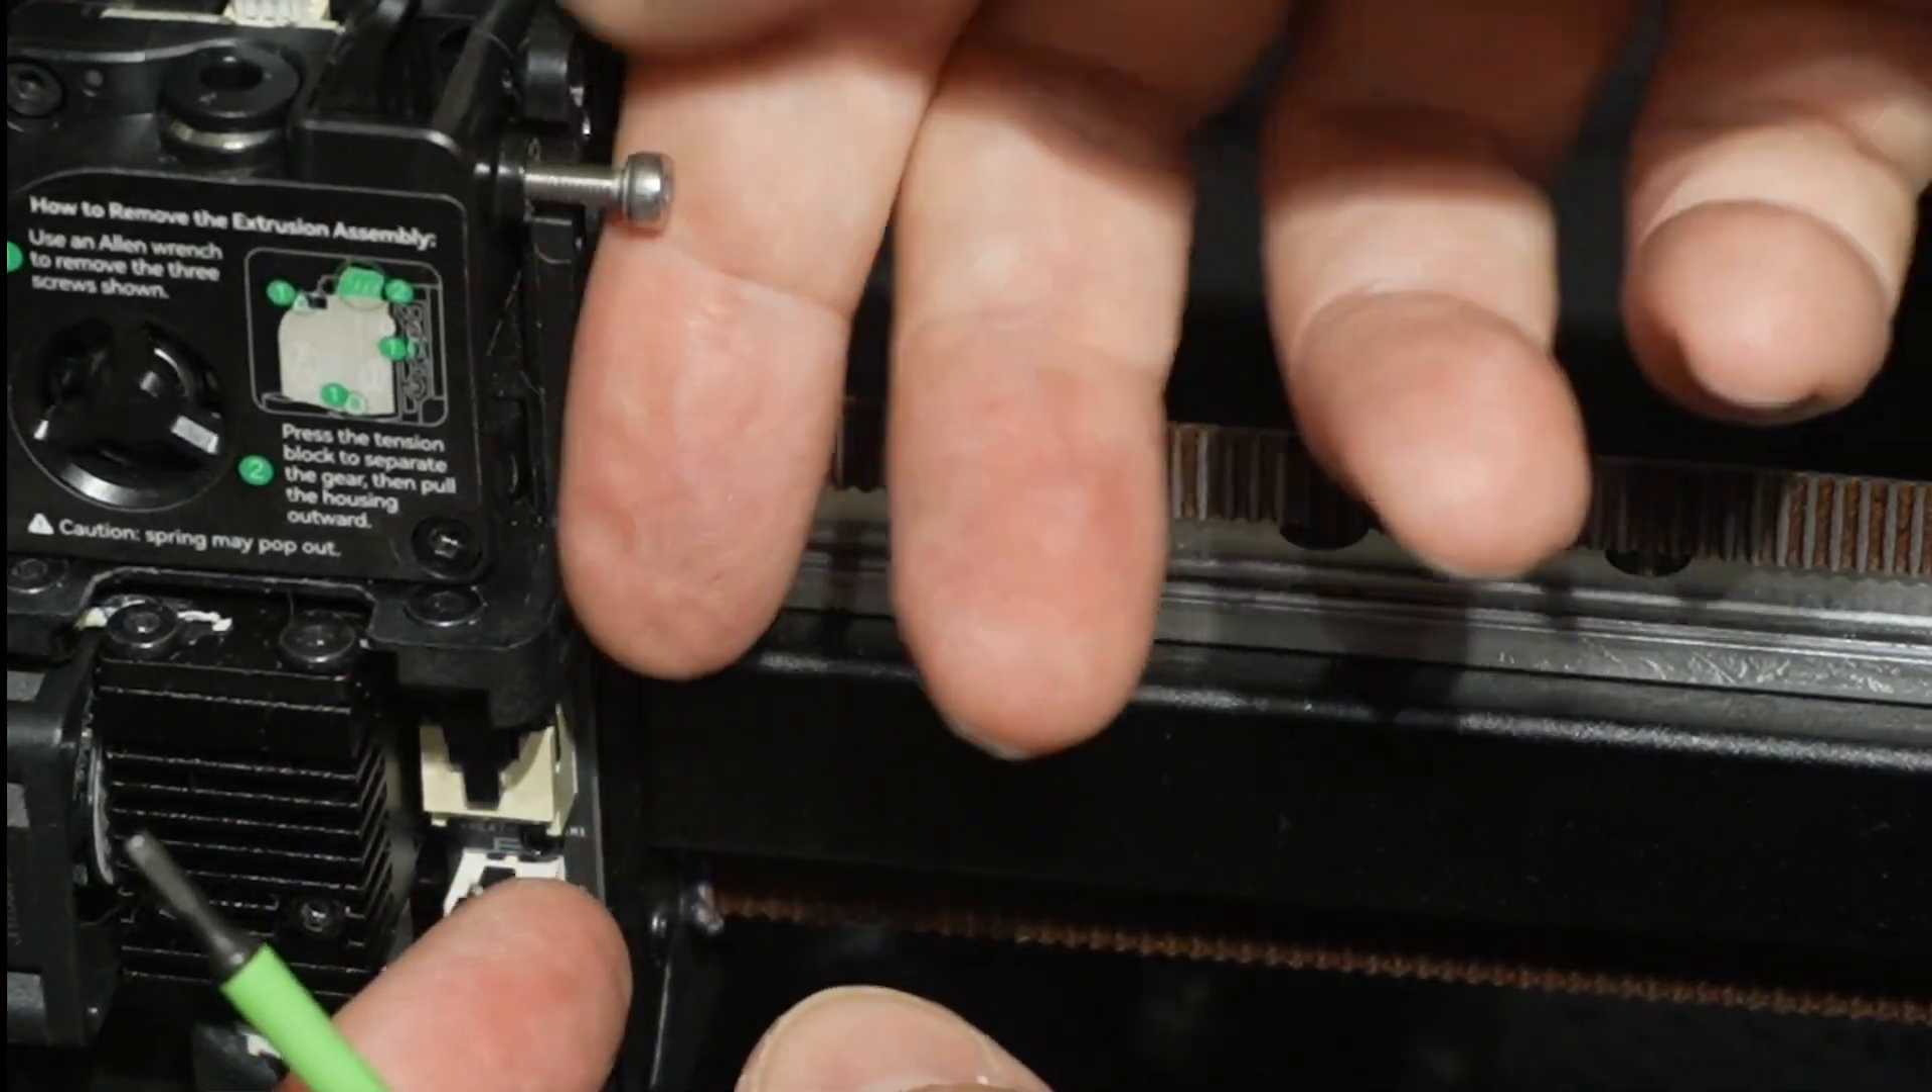And I think I'm going to switch out this screw for an M312 because that's really sticking out far.